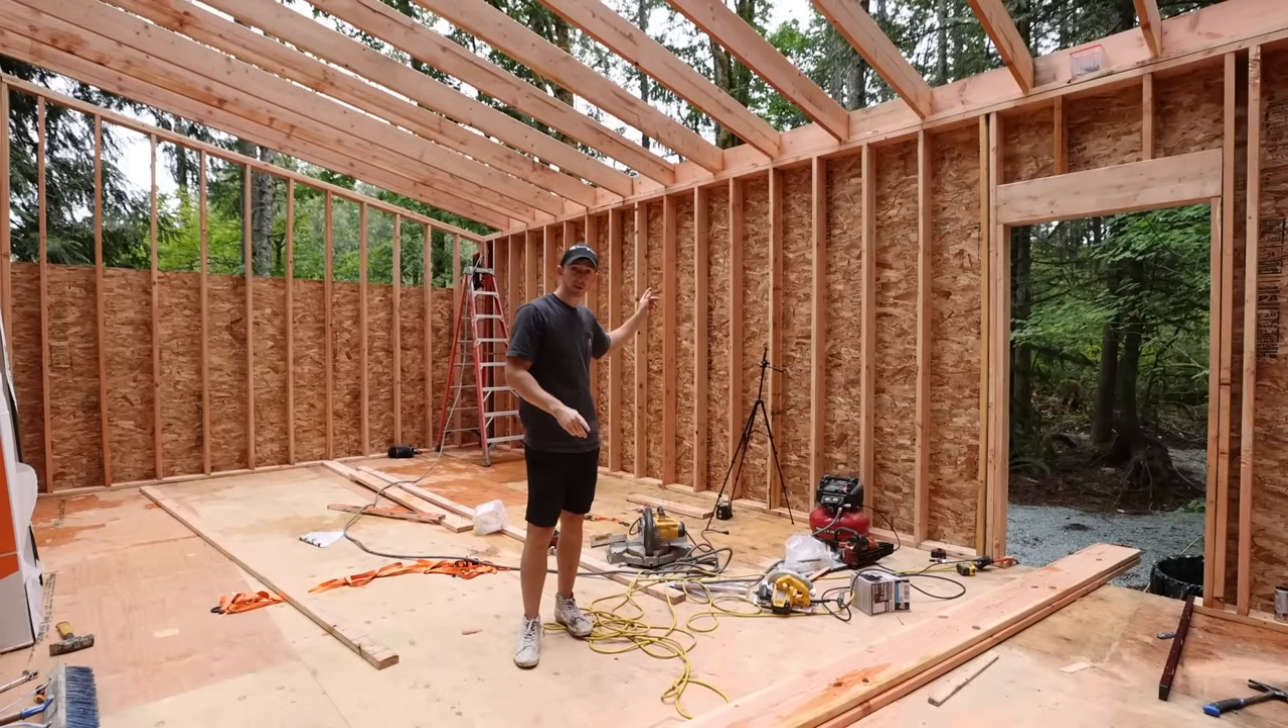All the main roofing trusses are on.